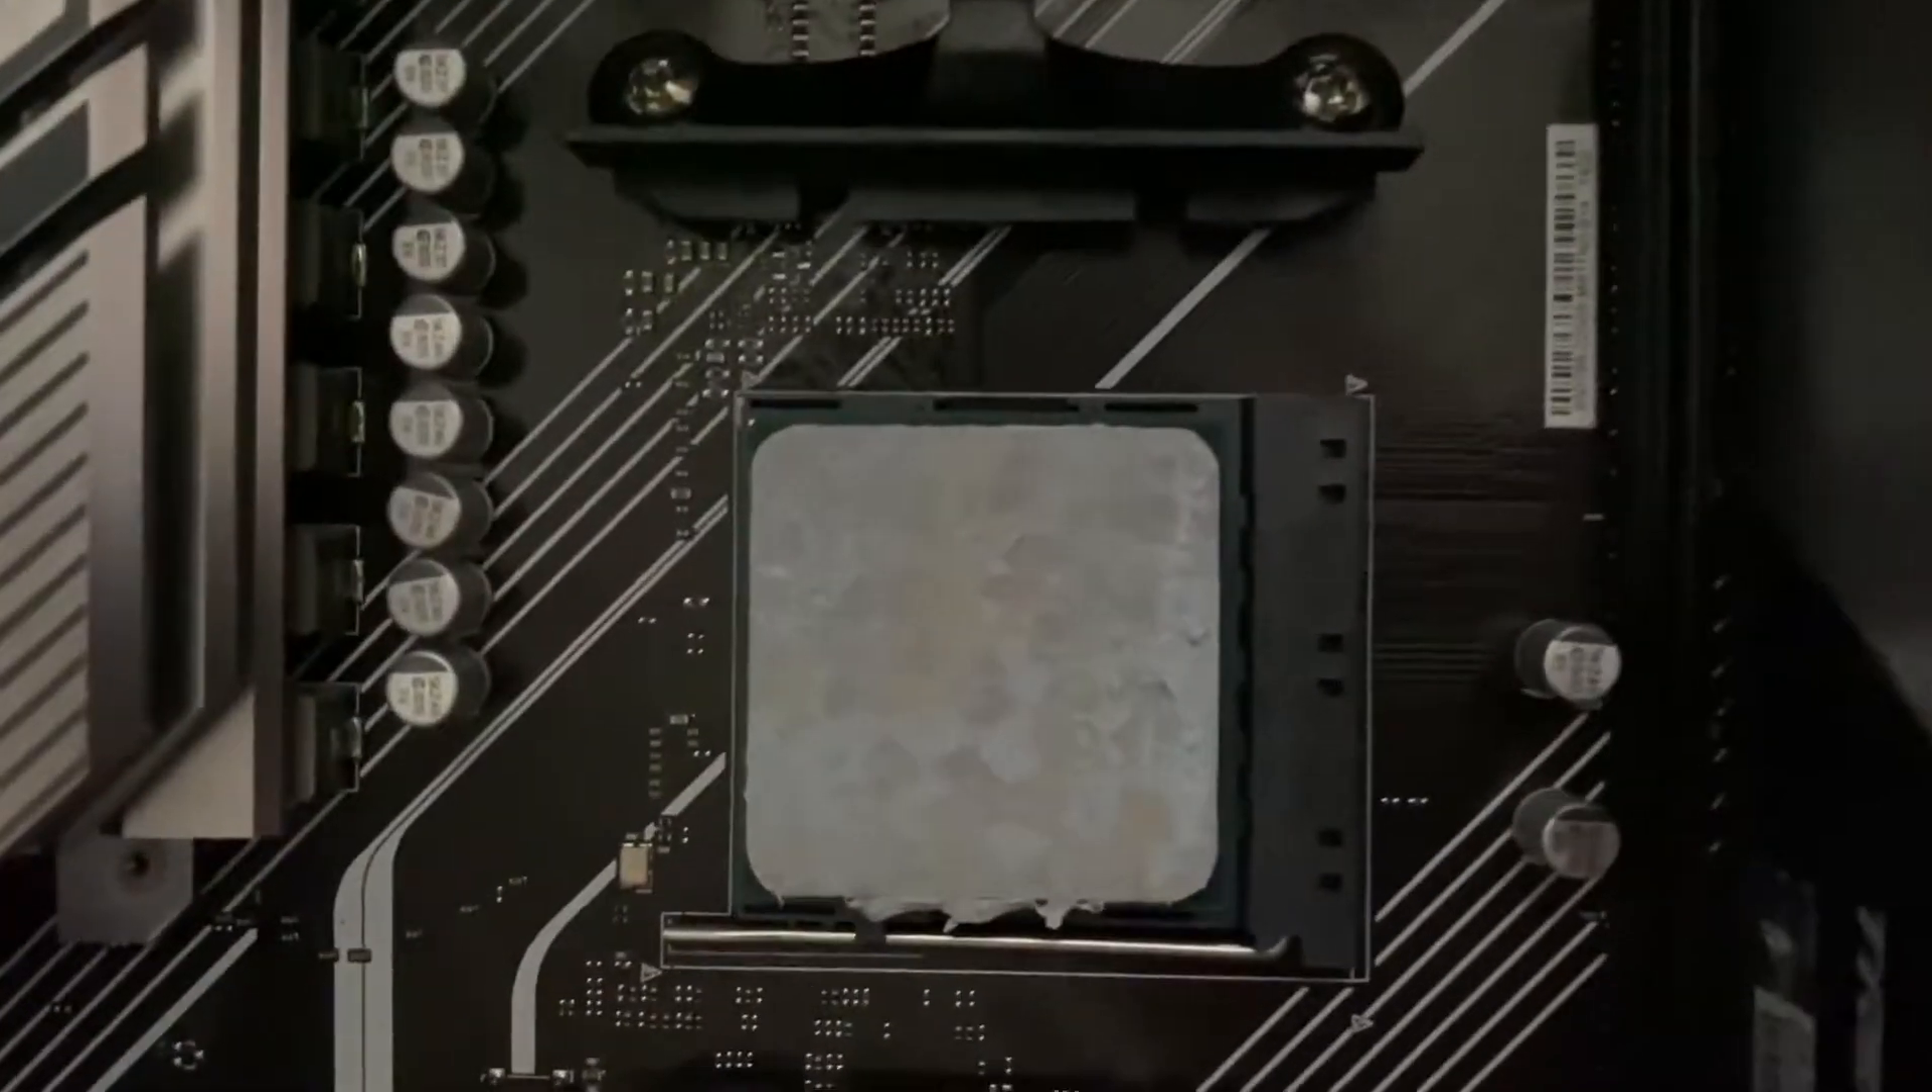So here I've removed the CPU cooler, the stock one, the Wraith prism.